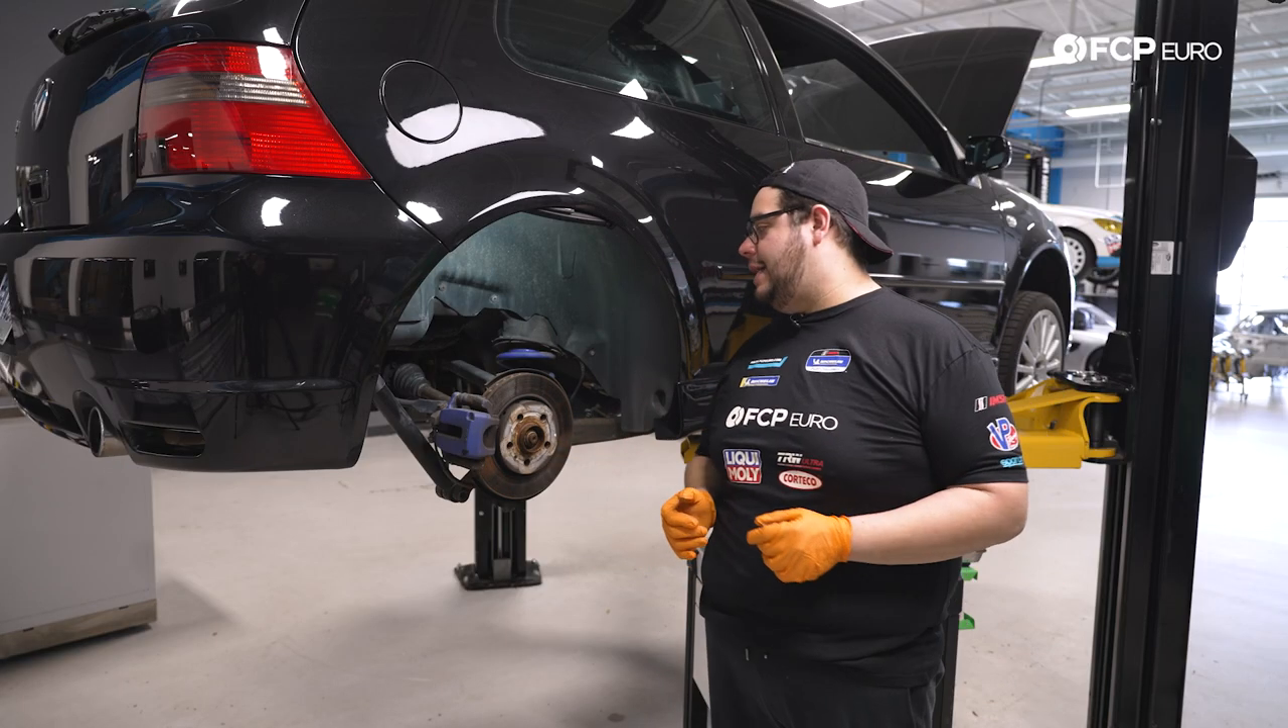All right now we have our wheel off.